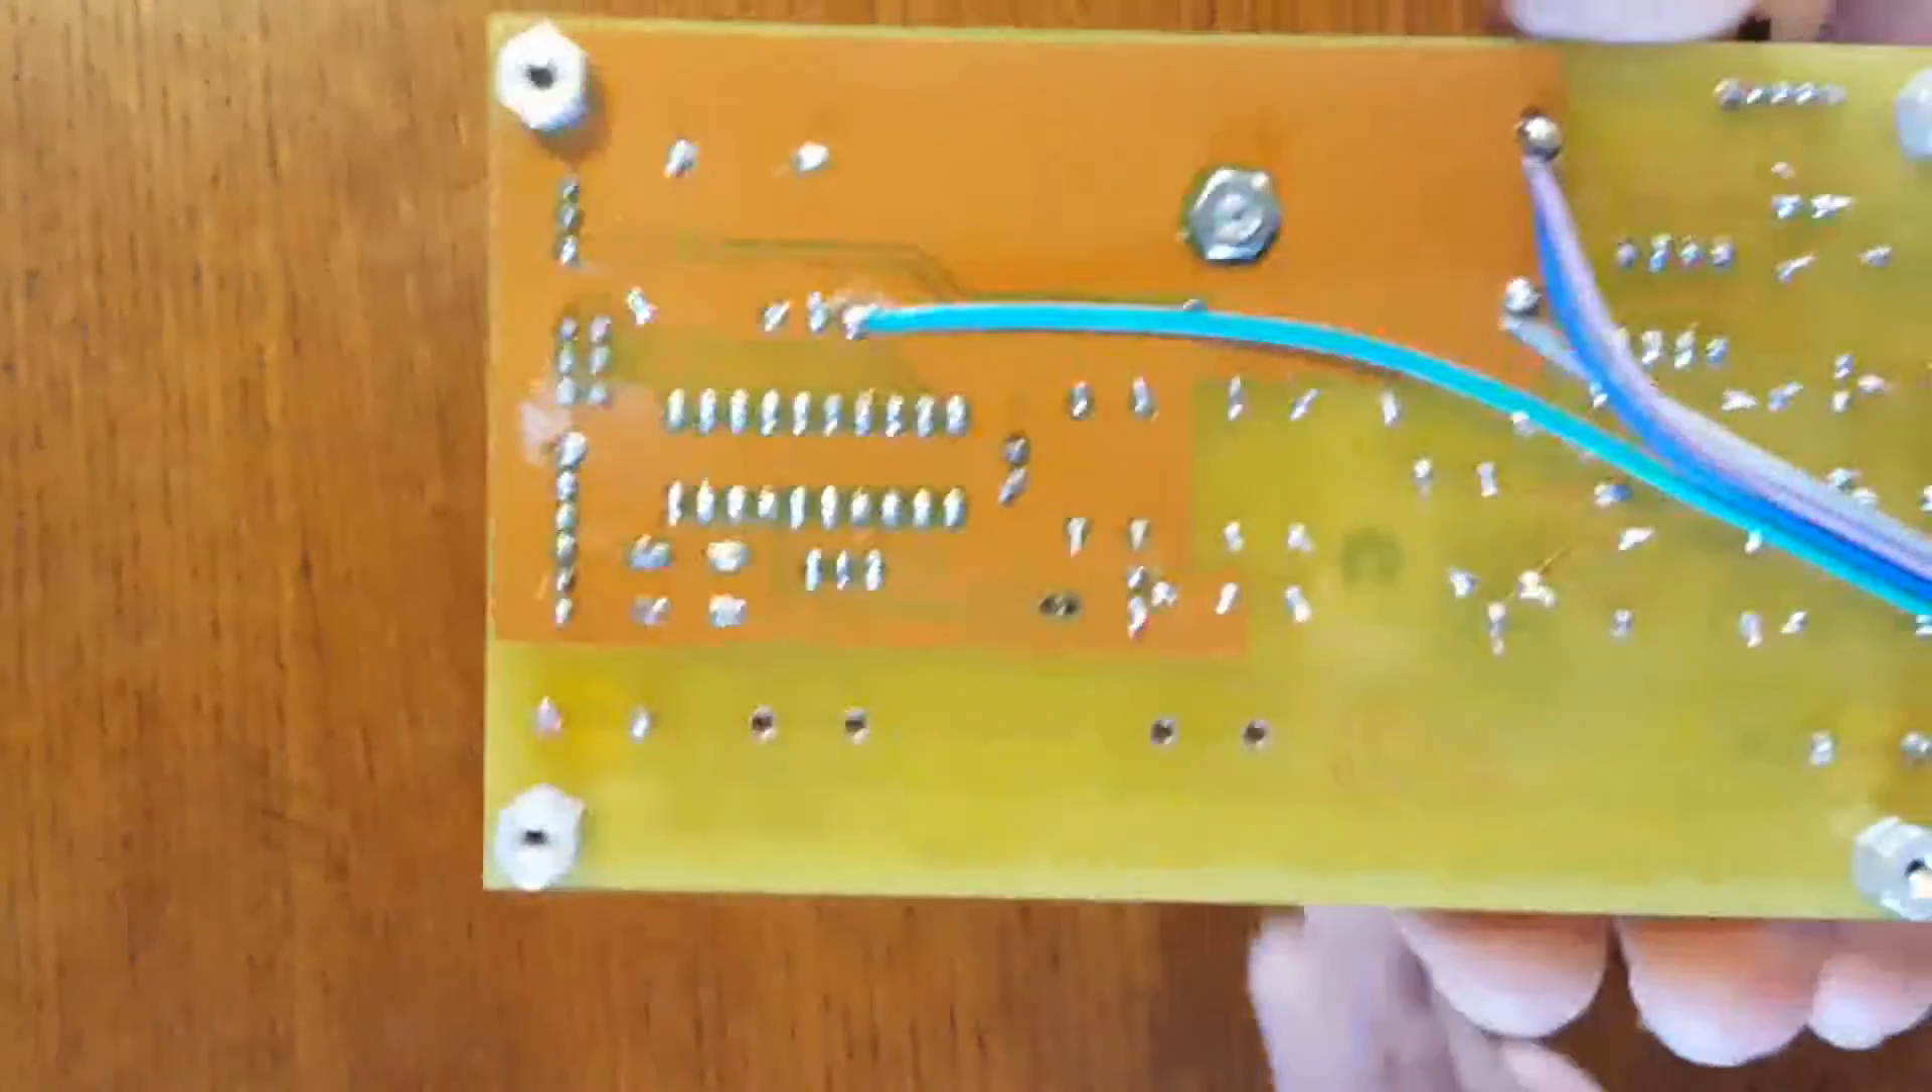All right I finished soldering my circuit and before I put the back plate on I'll just show you what I did there.